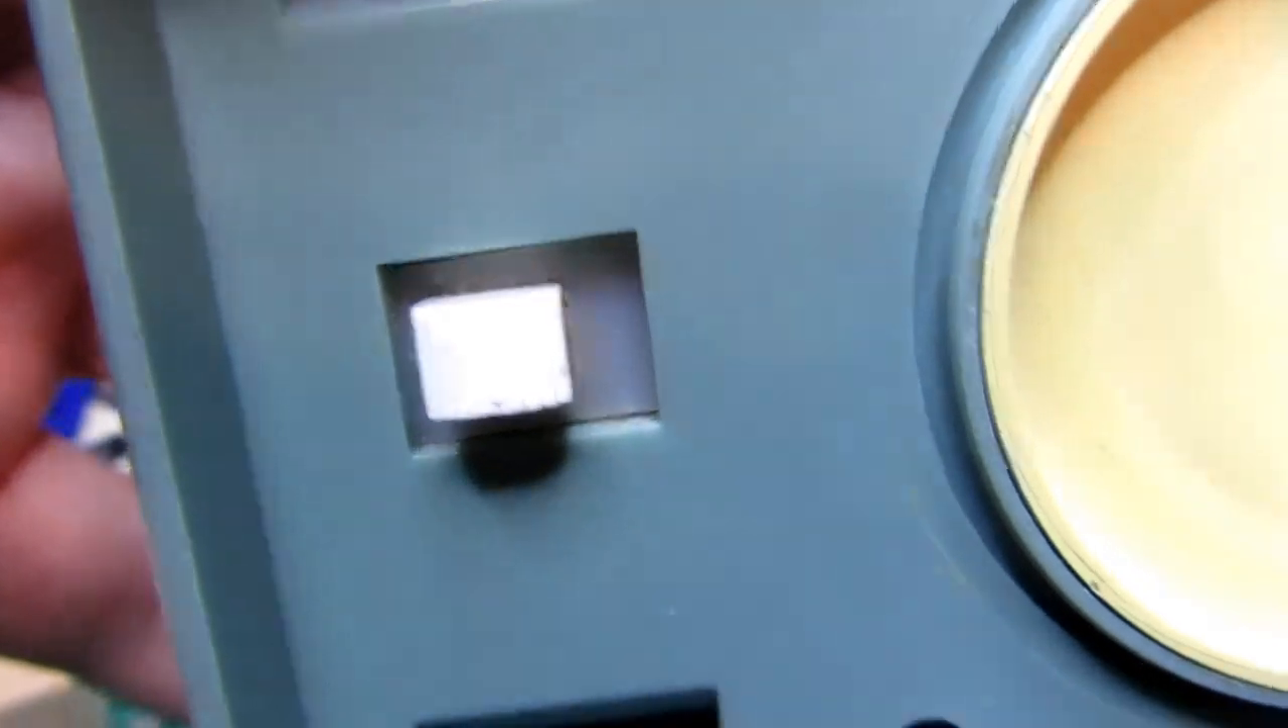And it looks like the switch made it through its little dust cover there.